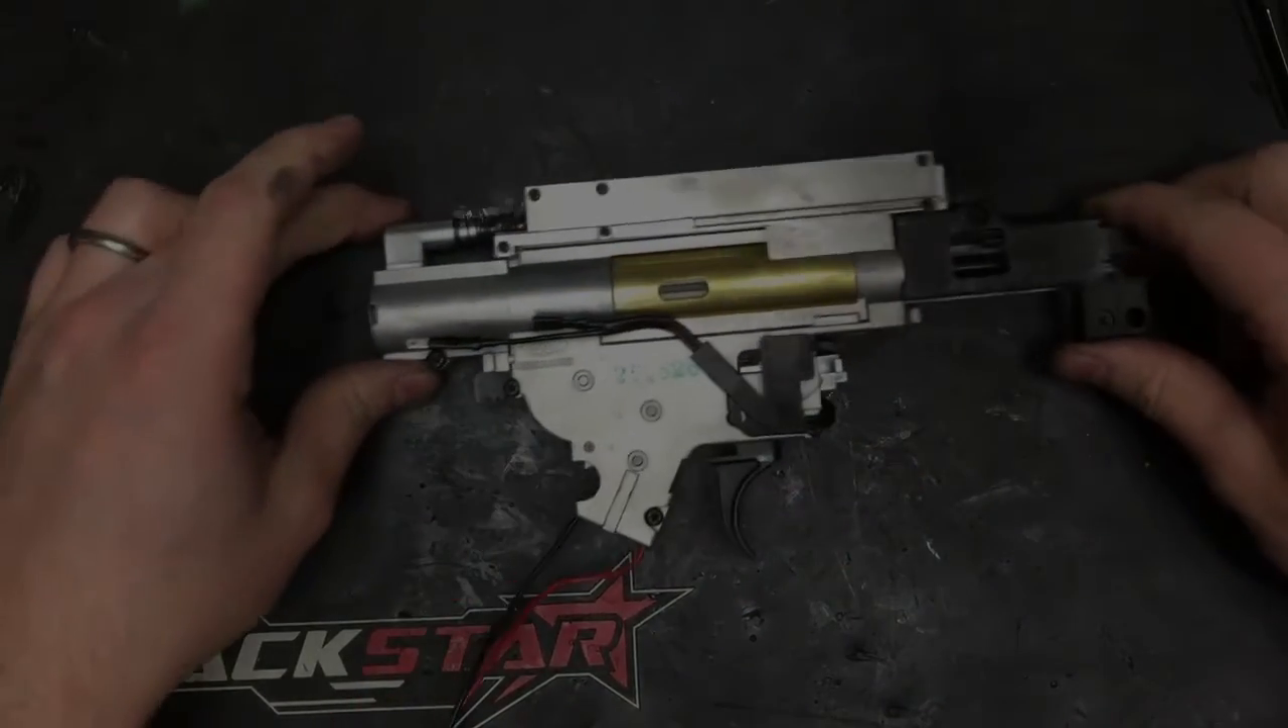That's pretty much the gearbox assembled.